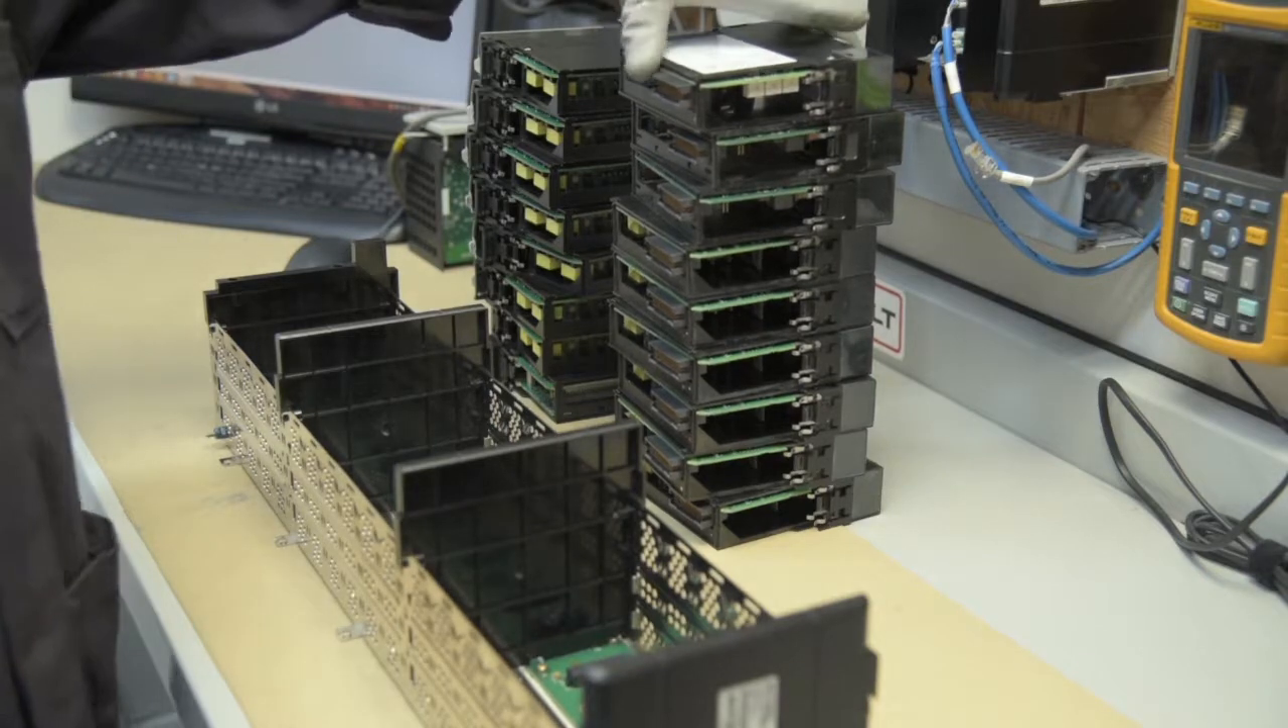So we've got a 17 slot chassis and we've got 17 modules to put into it.